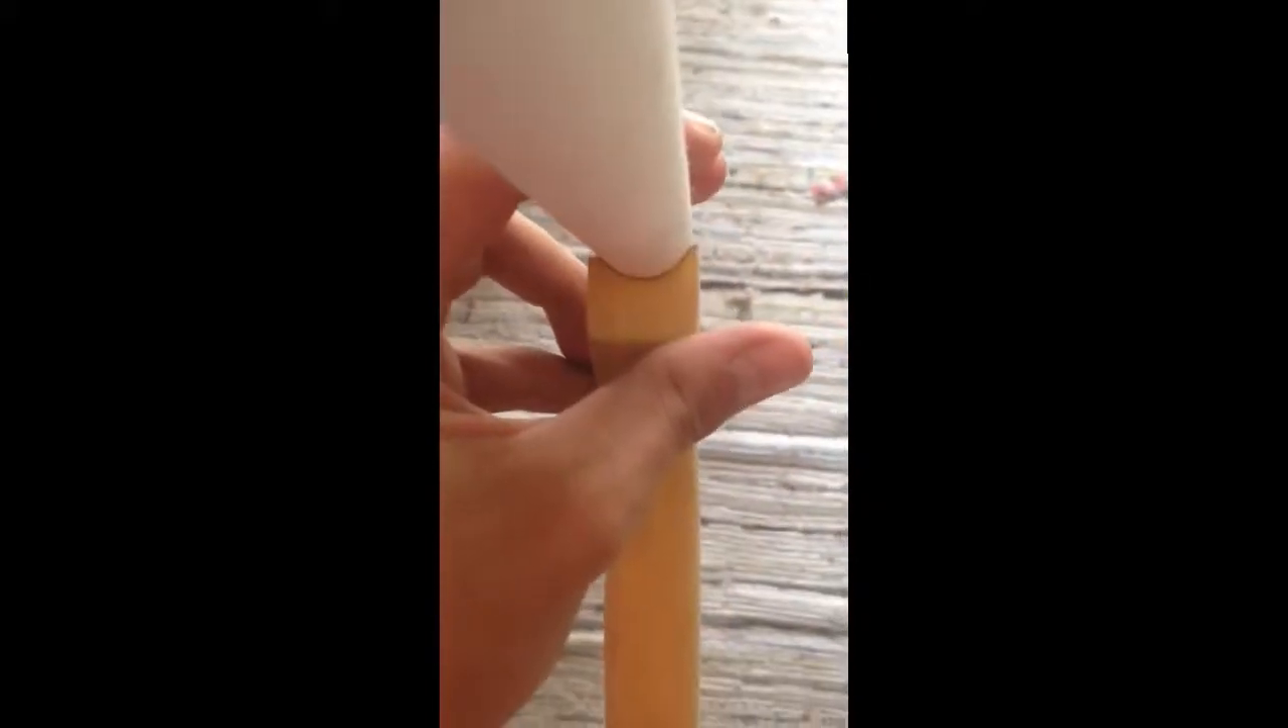And there's that groove. And if you look at it, it fits just perfectly over the PVC pipe.